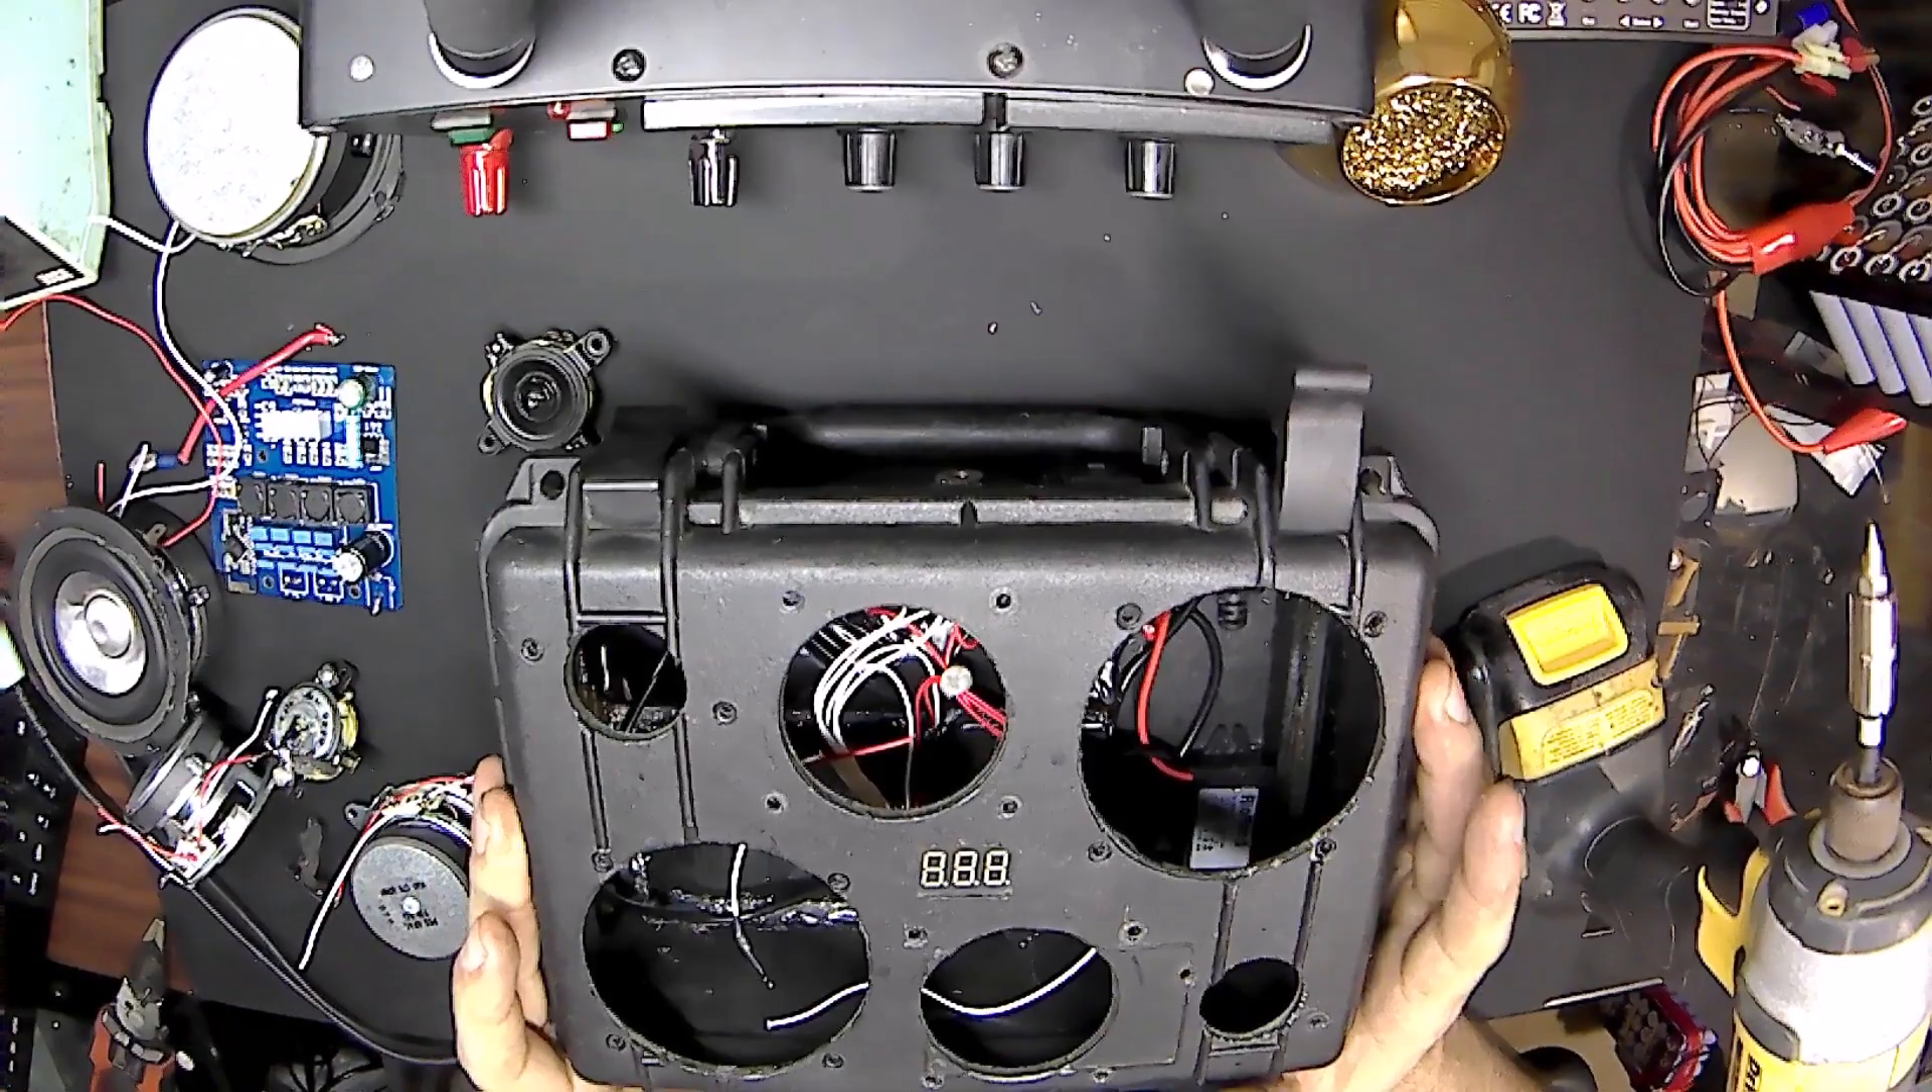Oh, there's all the speakers out of the front side of it.